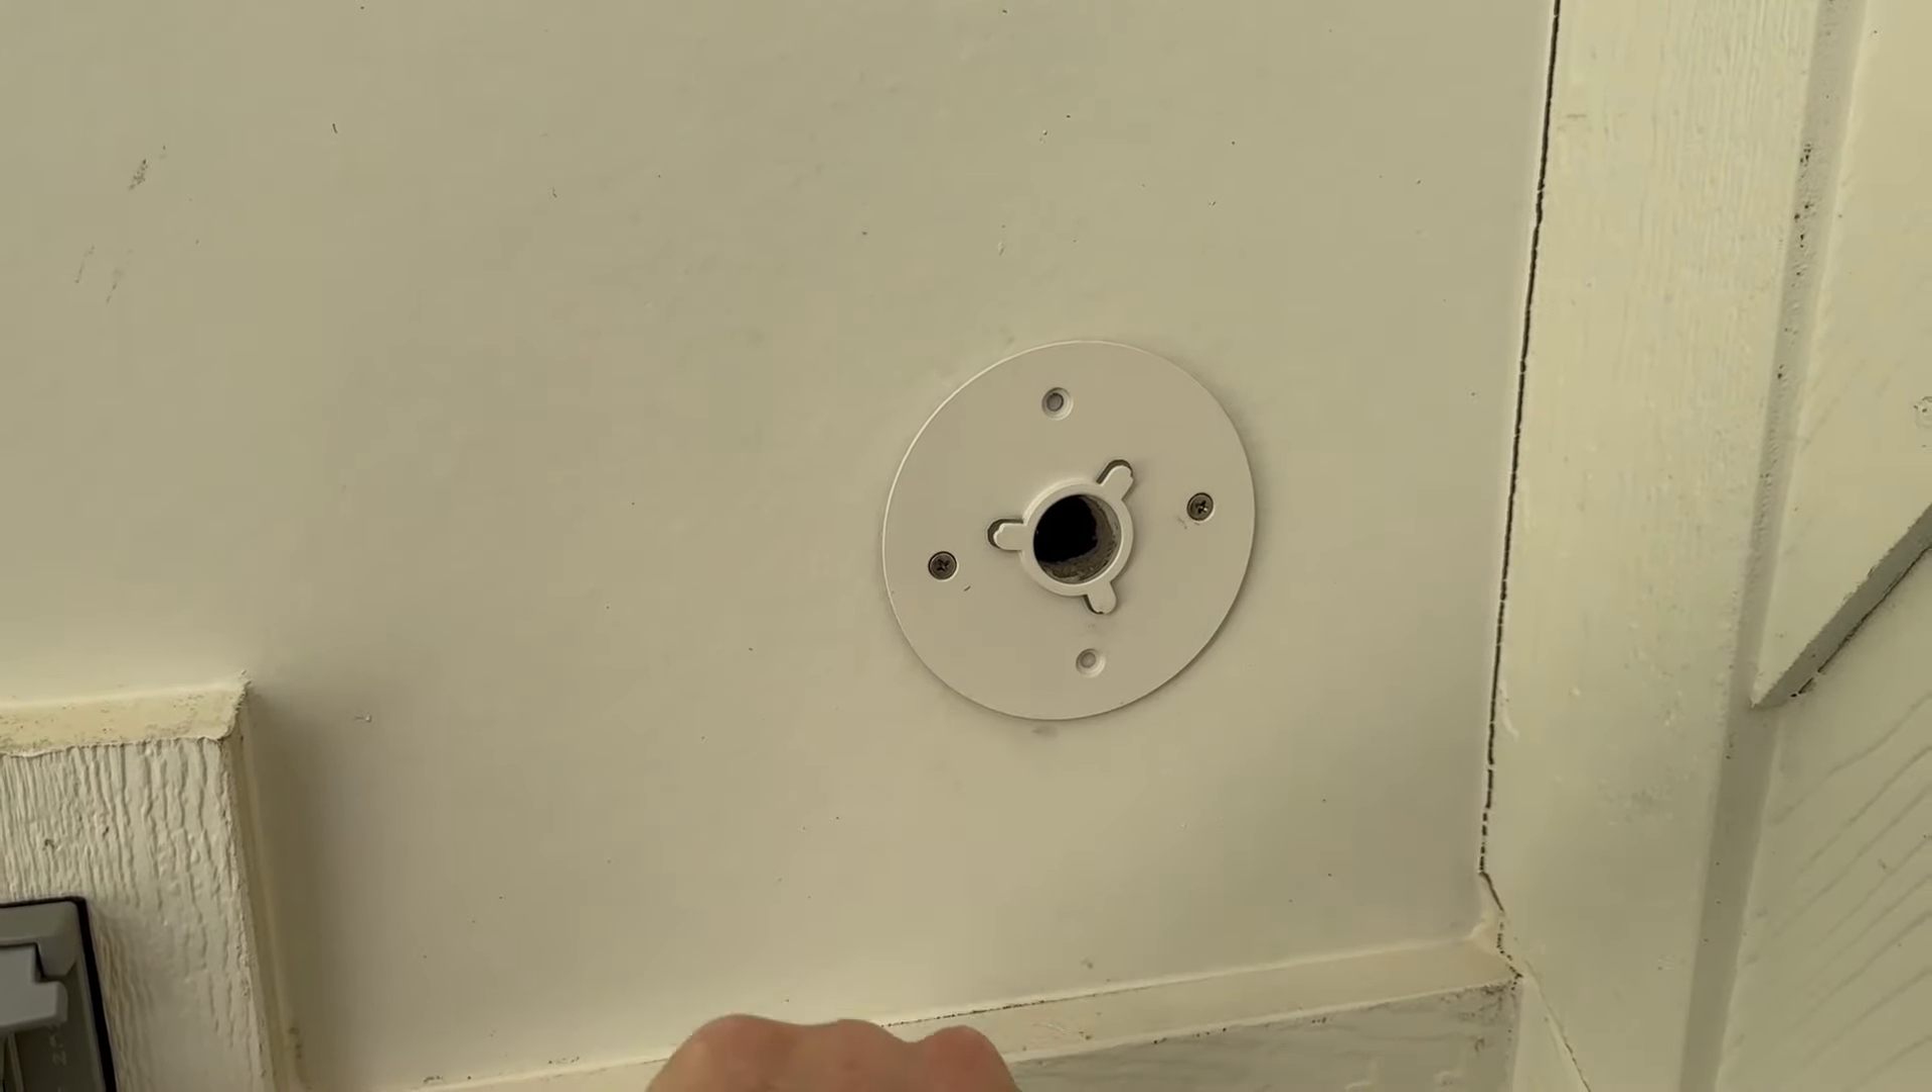Brackets all installed and I just had an intrusive thought.